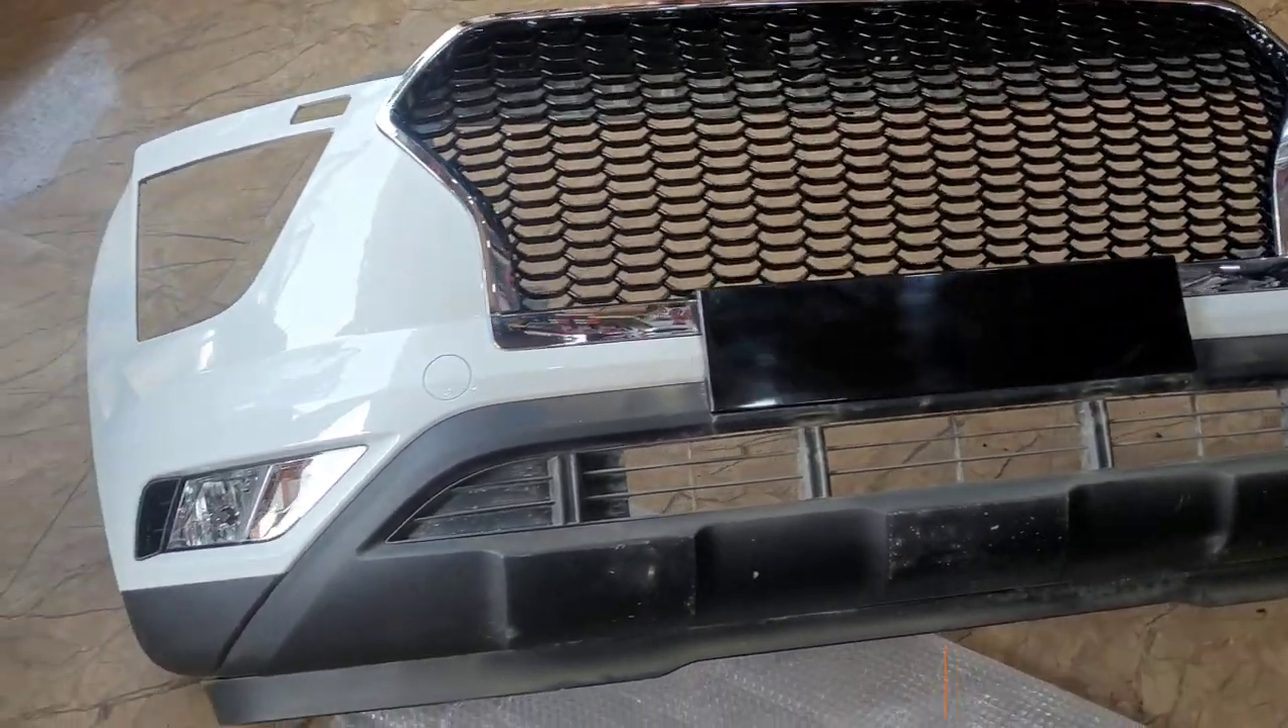आप देख सकते हैं ग्रिल भी हो गई है।